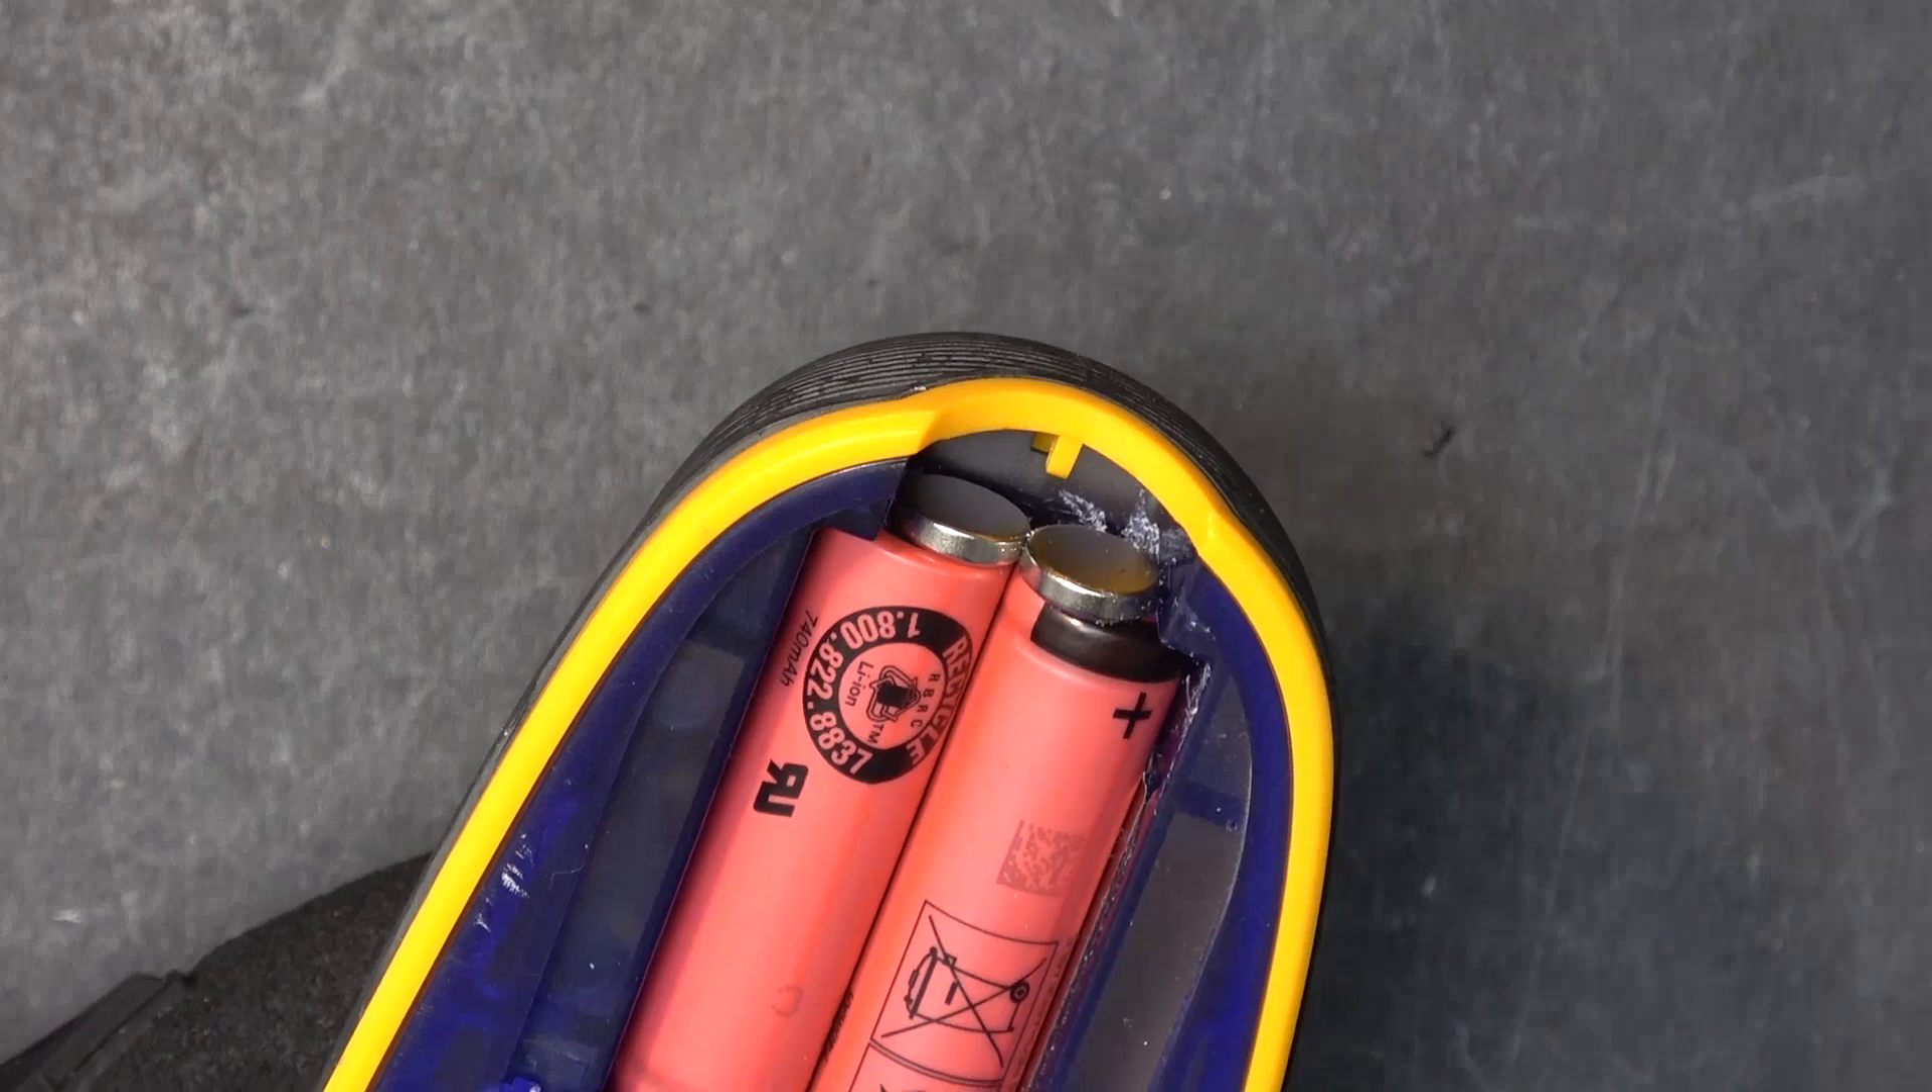You can see the two magnets are touching each other. So they're making a connection between the two batteries. So now the batteries are connected in series.